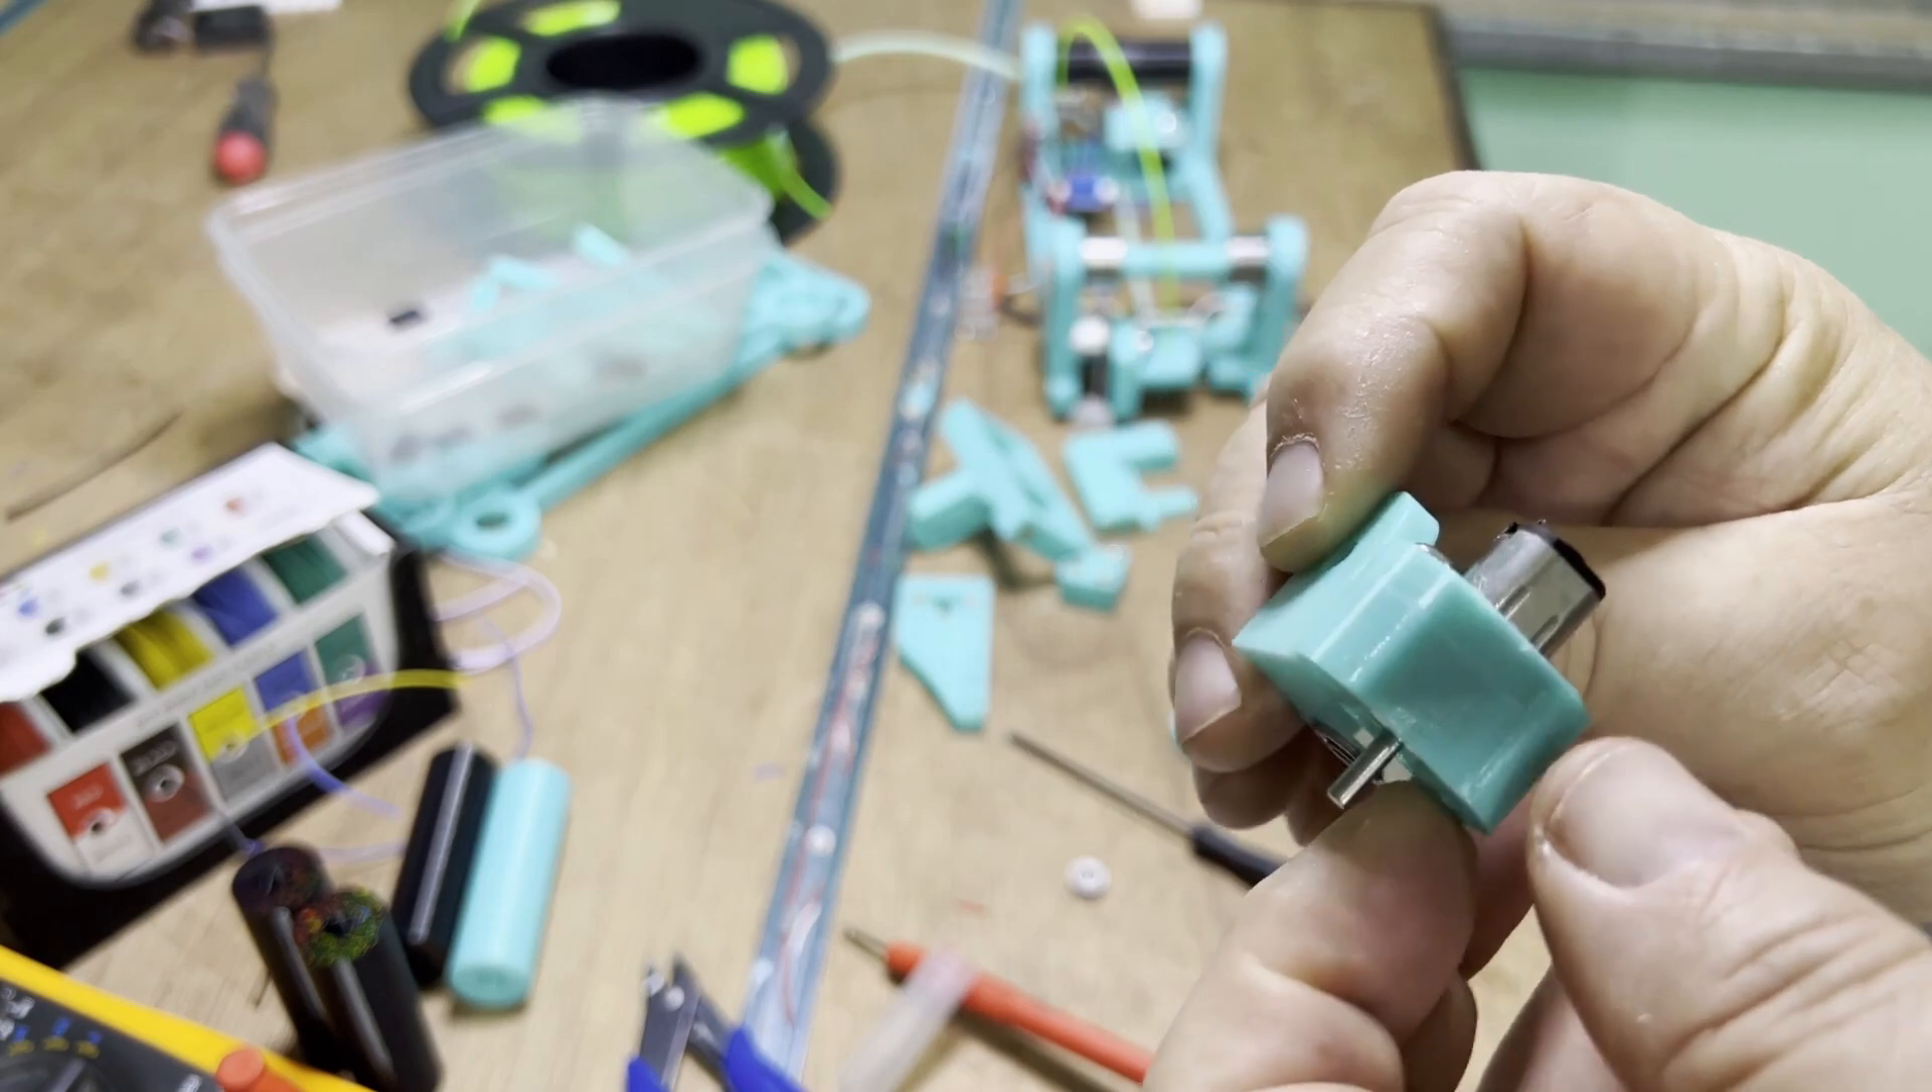The first part of assembly is the motor unit, which you can see here, sandwiched between two of the printed parts.